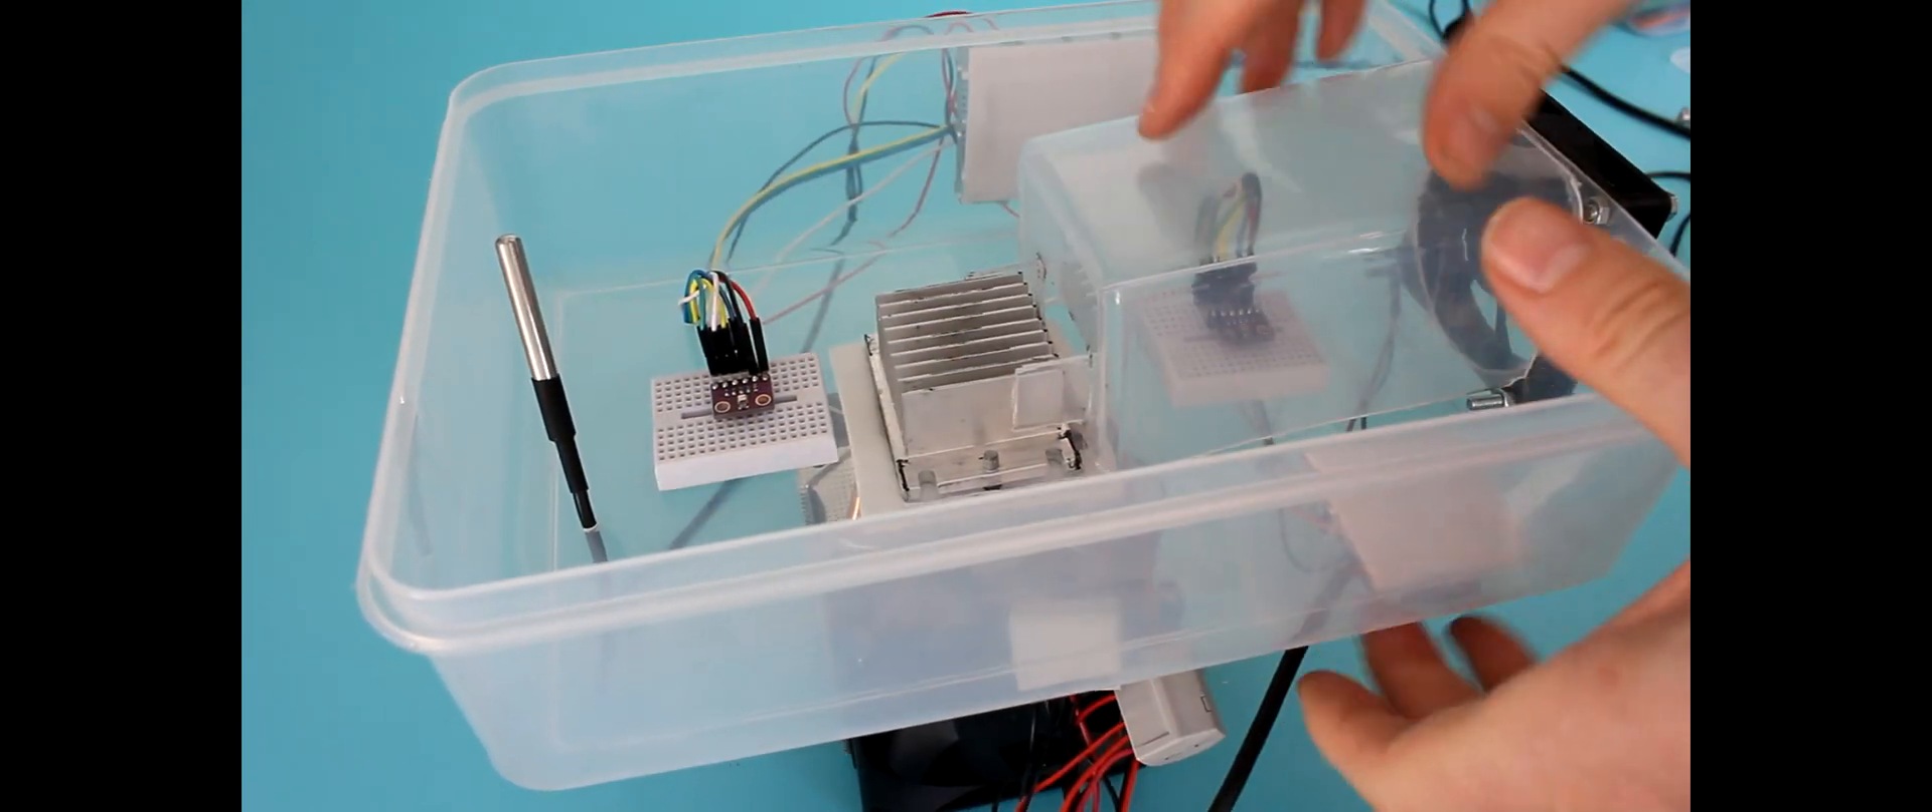This is the inside of the project, now the Peltier cooler heatsink has been installed, I need to stick down this box and attach the temperature sensor.